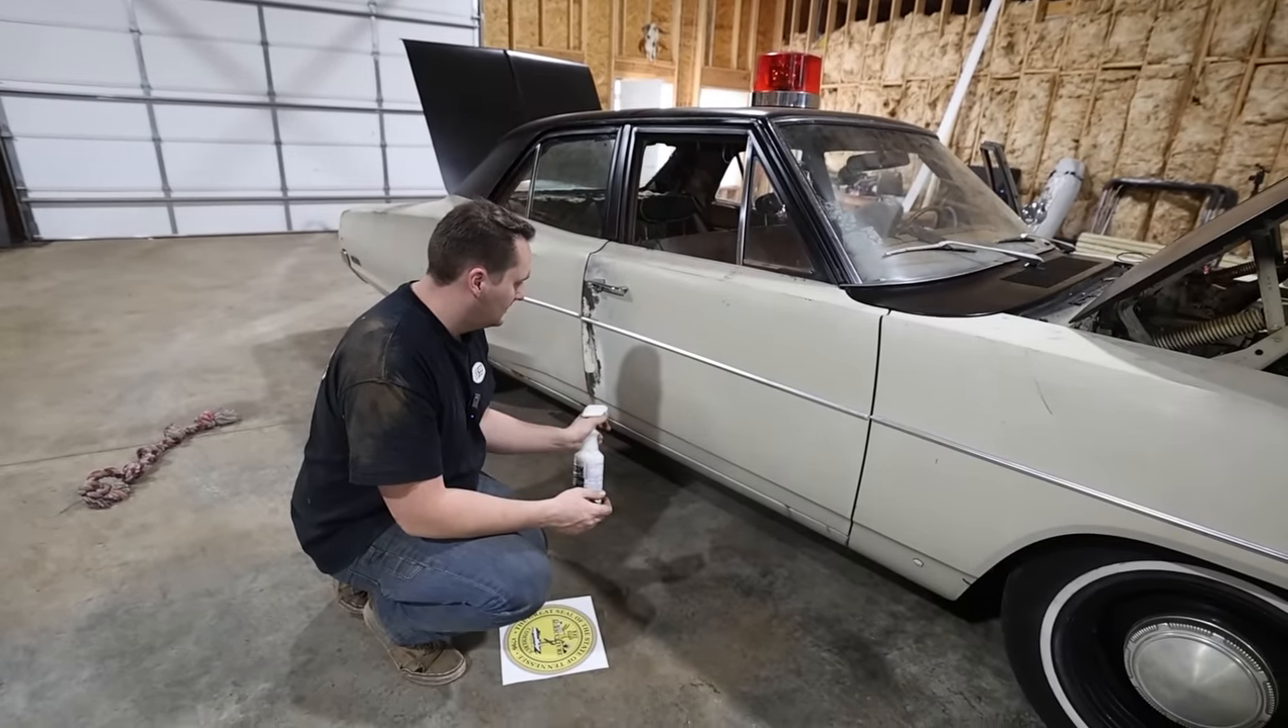The last little bit of our Tennessee State Patrol car is to get the Tennessee State Seal put on the door.